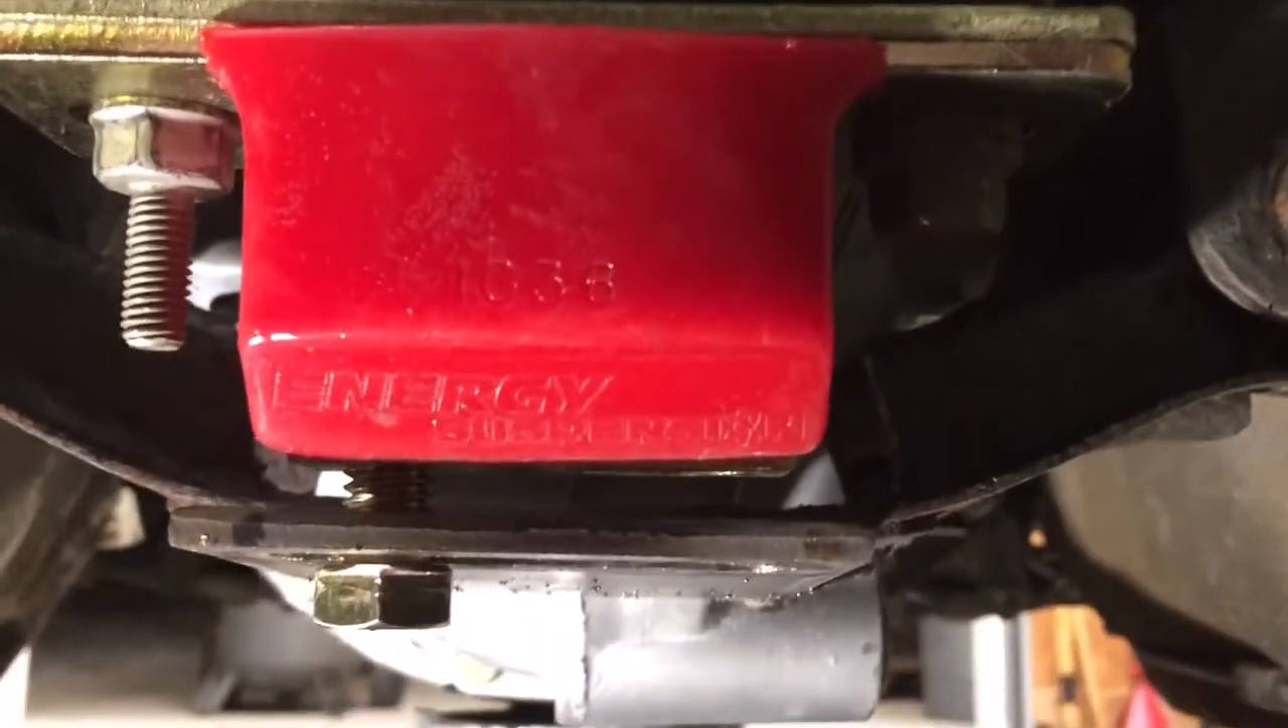We're definitely going to have to run some spacers in between that plate right there to take up that gap.